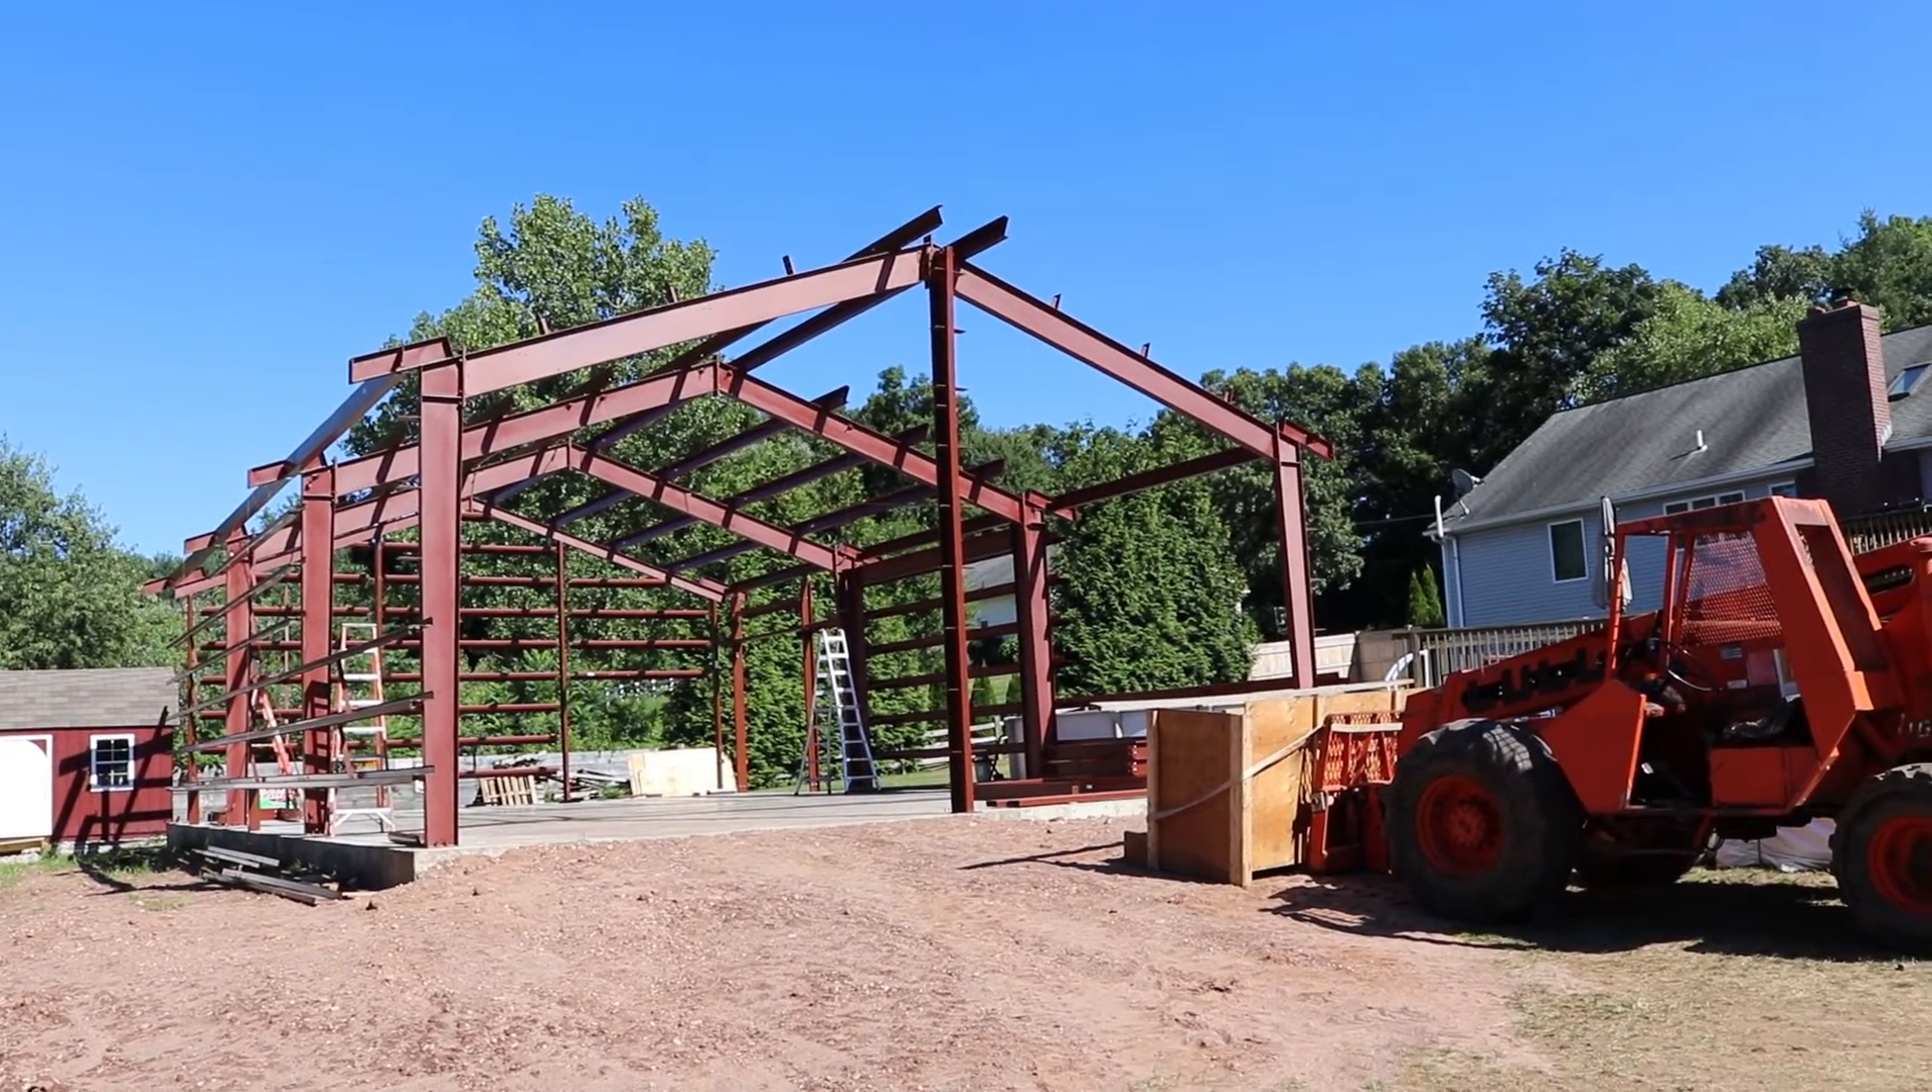I can say all the uprights, all the A-frames are up now, so it's definitely starting to look like a building, but man, that kicked our ass.